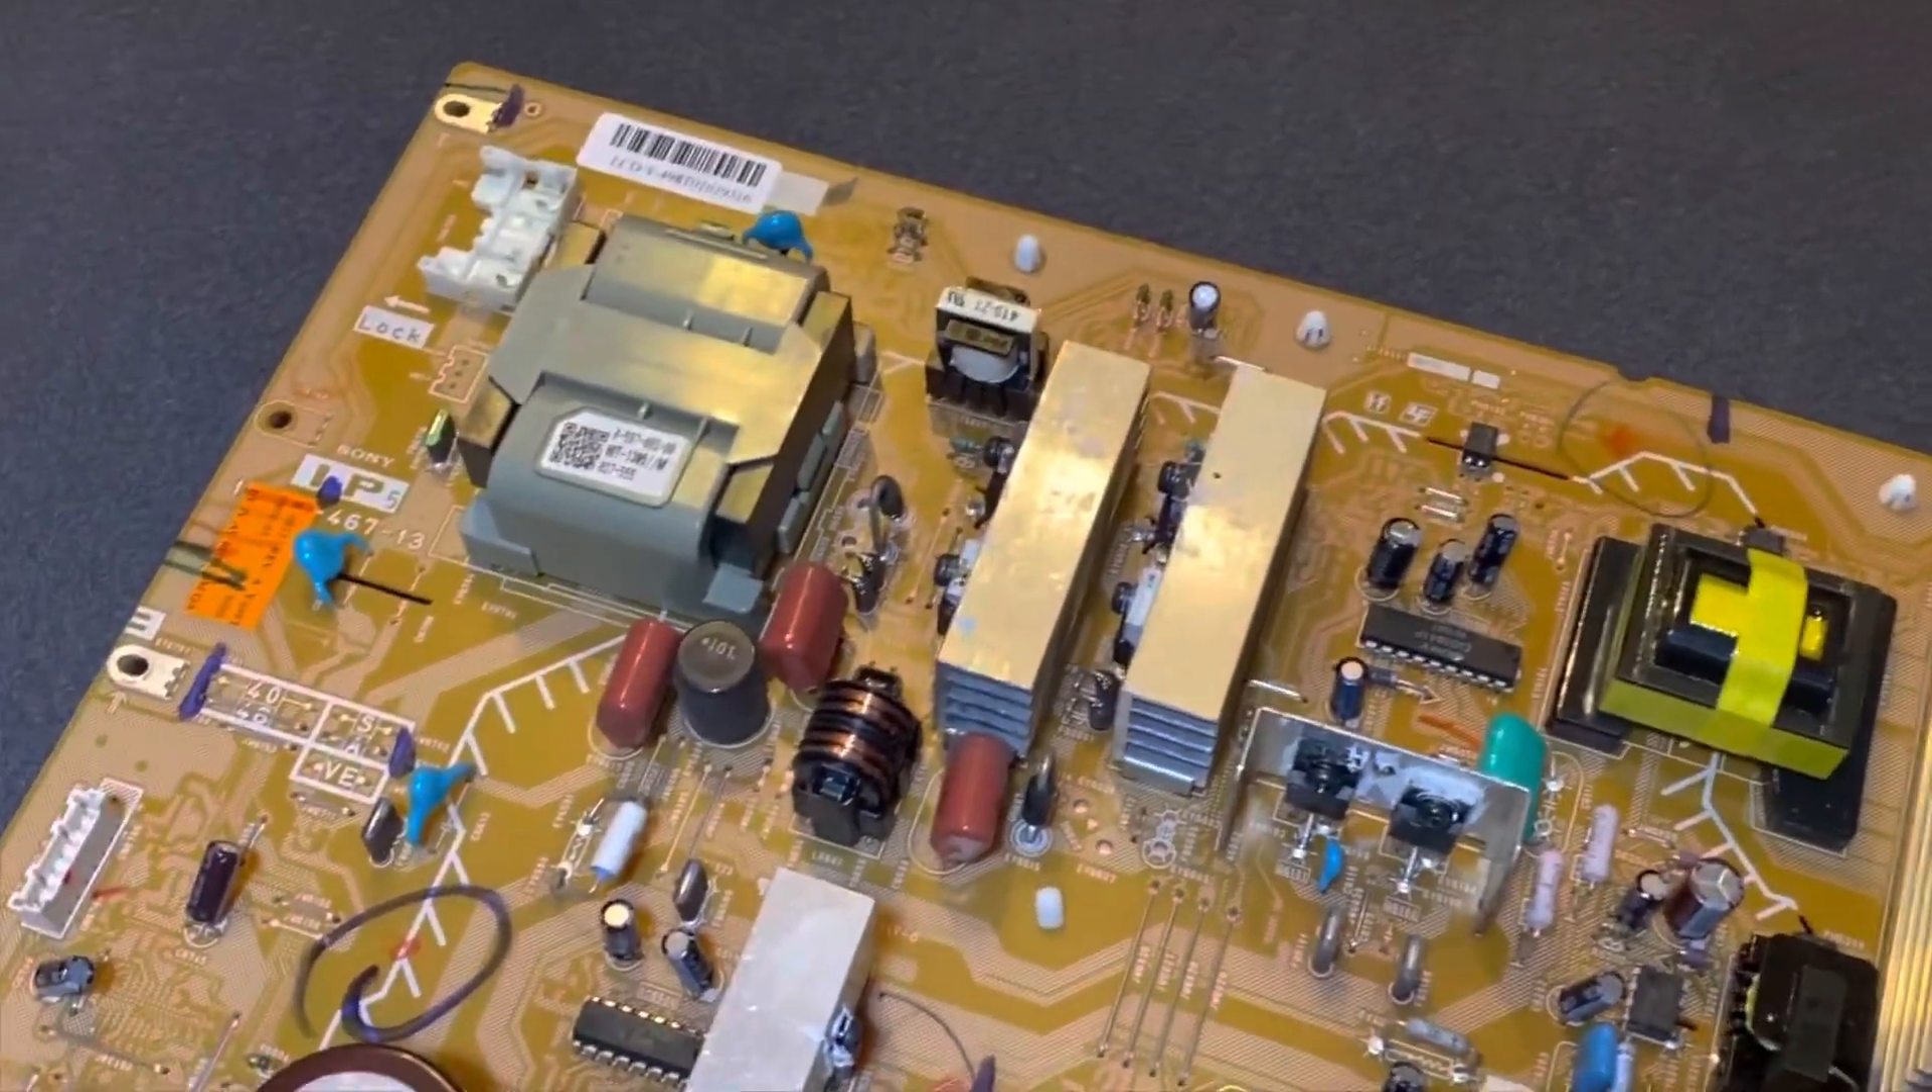Okay so I pulled the power supply board out of the TV.